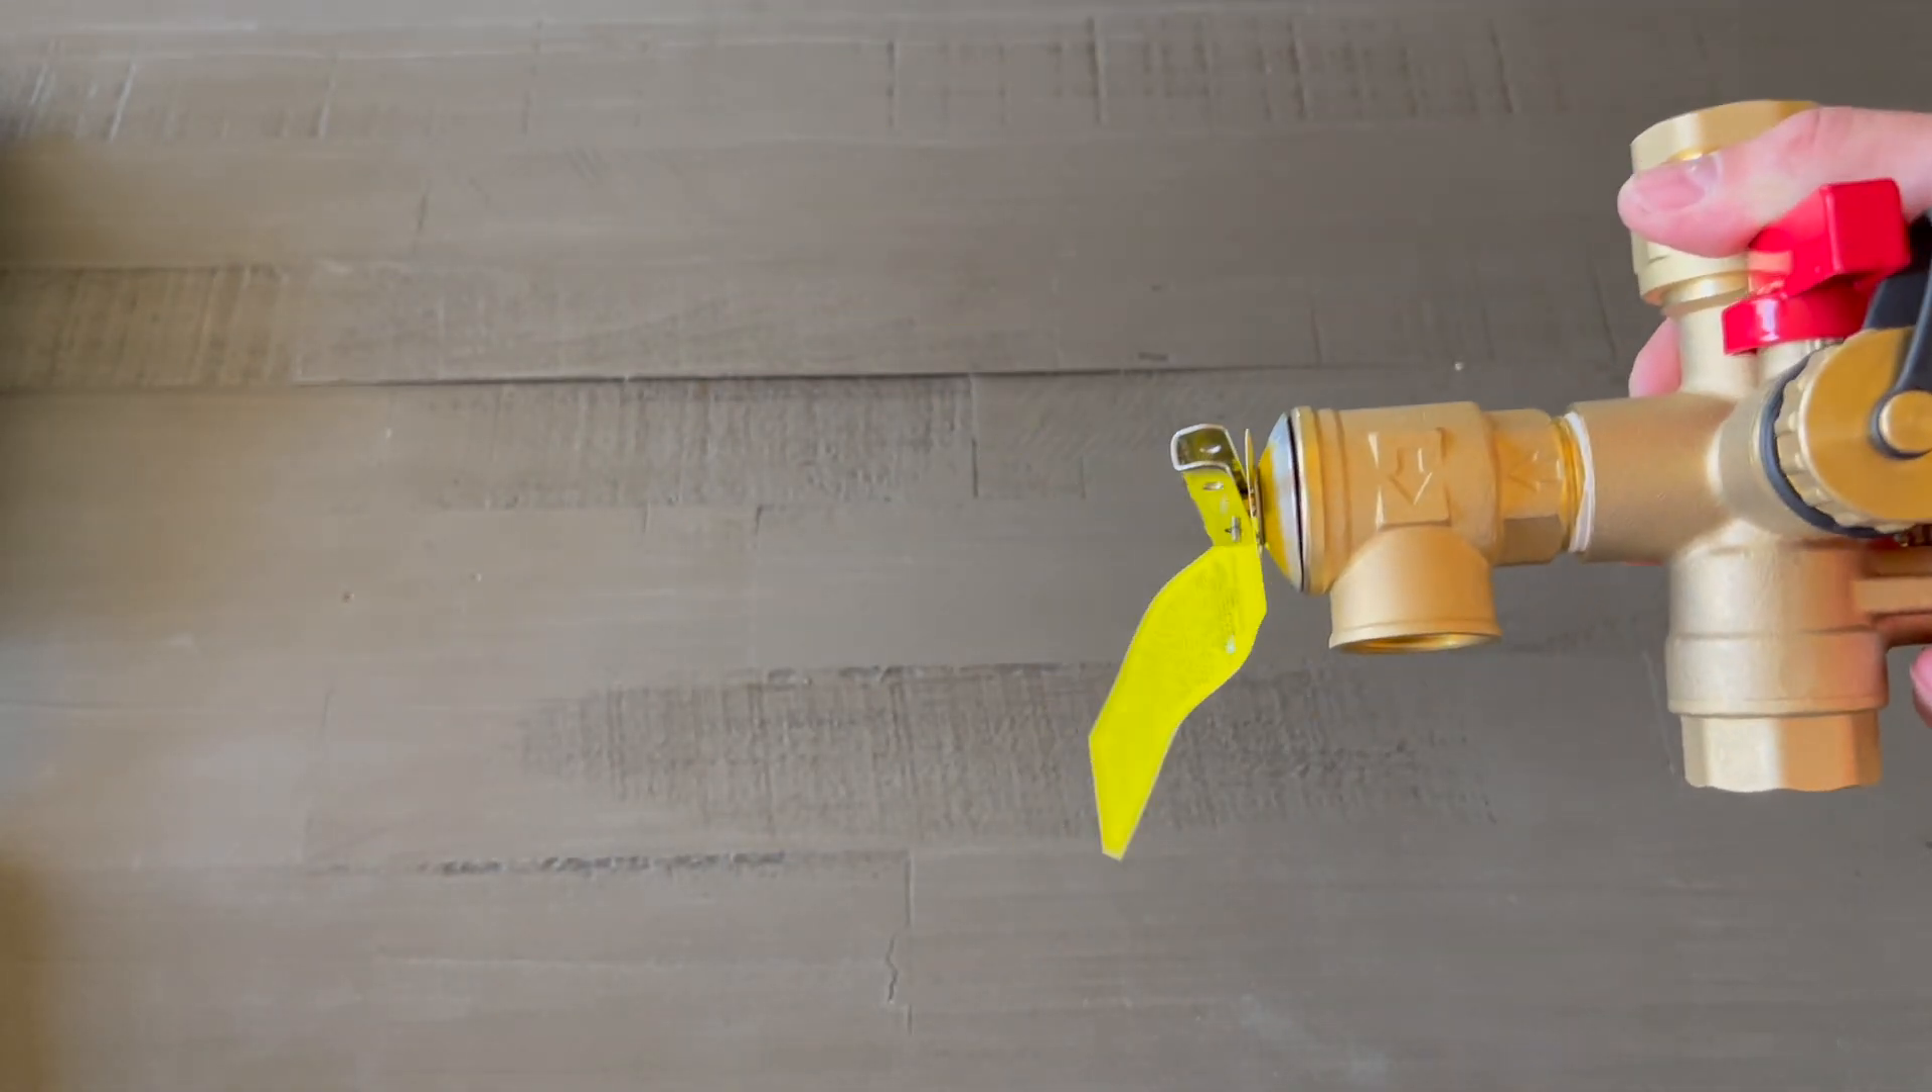The relief valve screws into the side of the flush valve, and I hand -tightened it.